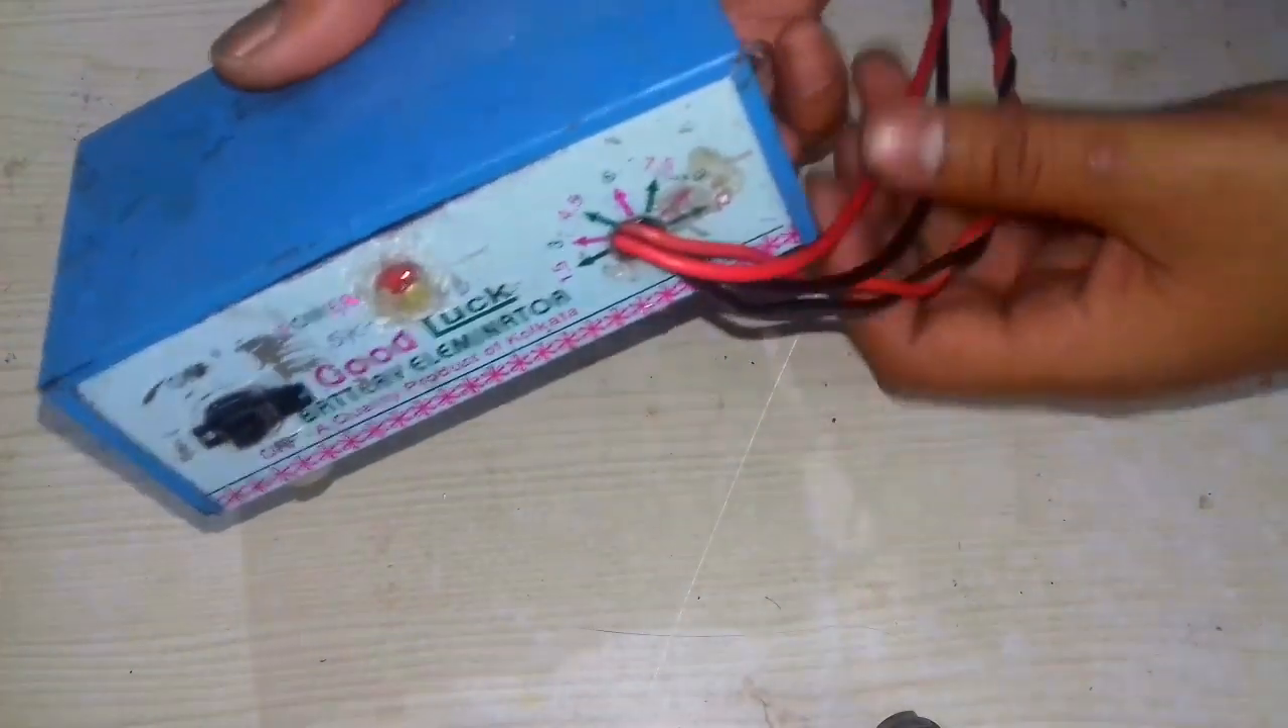जो switch है हमने यहाँ पर निकाला है और LED यहाँ पर हमने लगा दिया है।